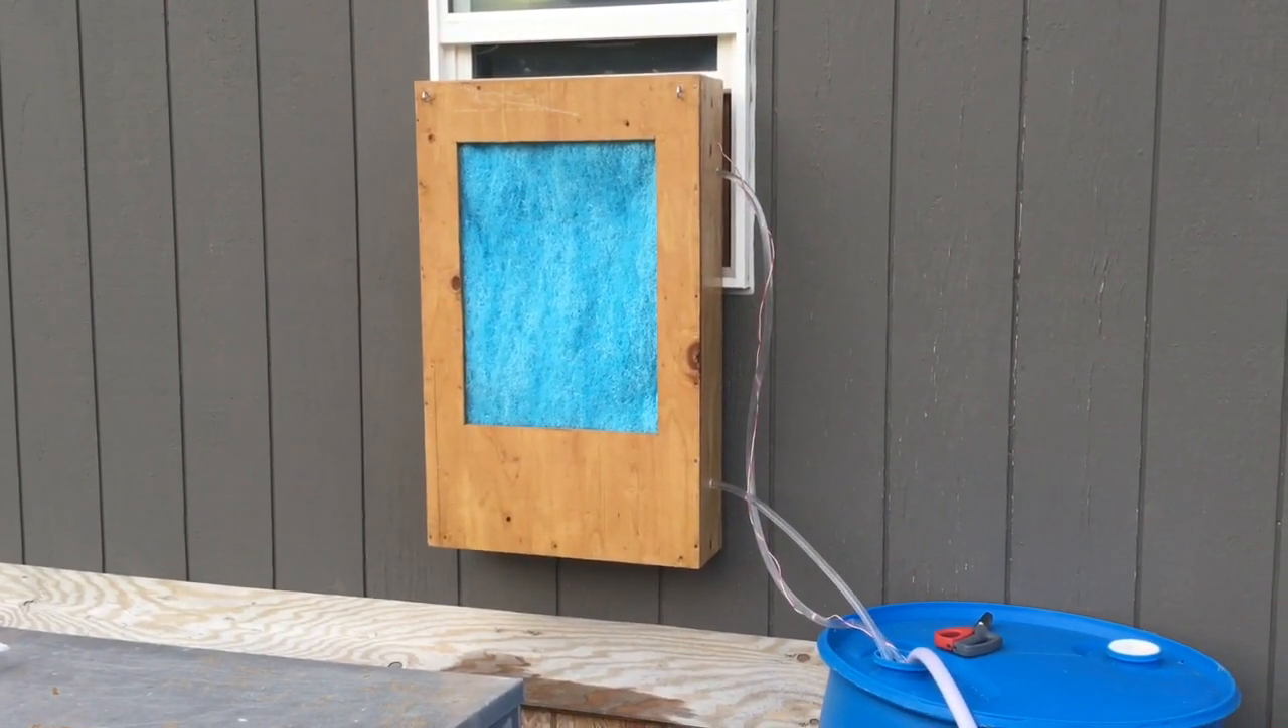So here's the outside view with the cooler pads installed.